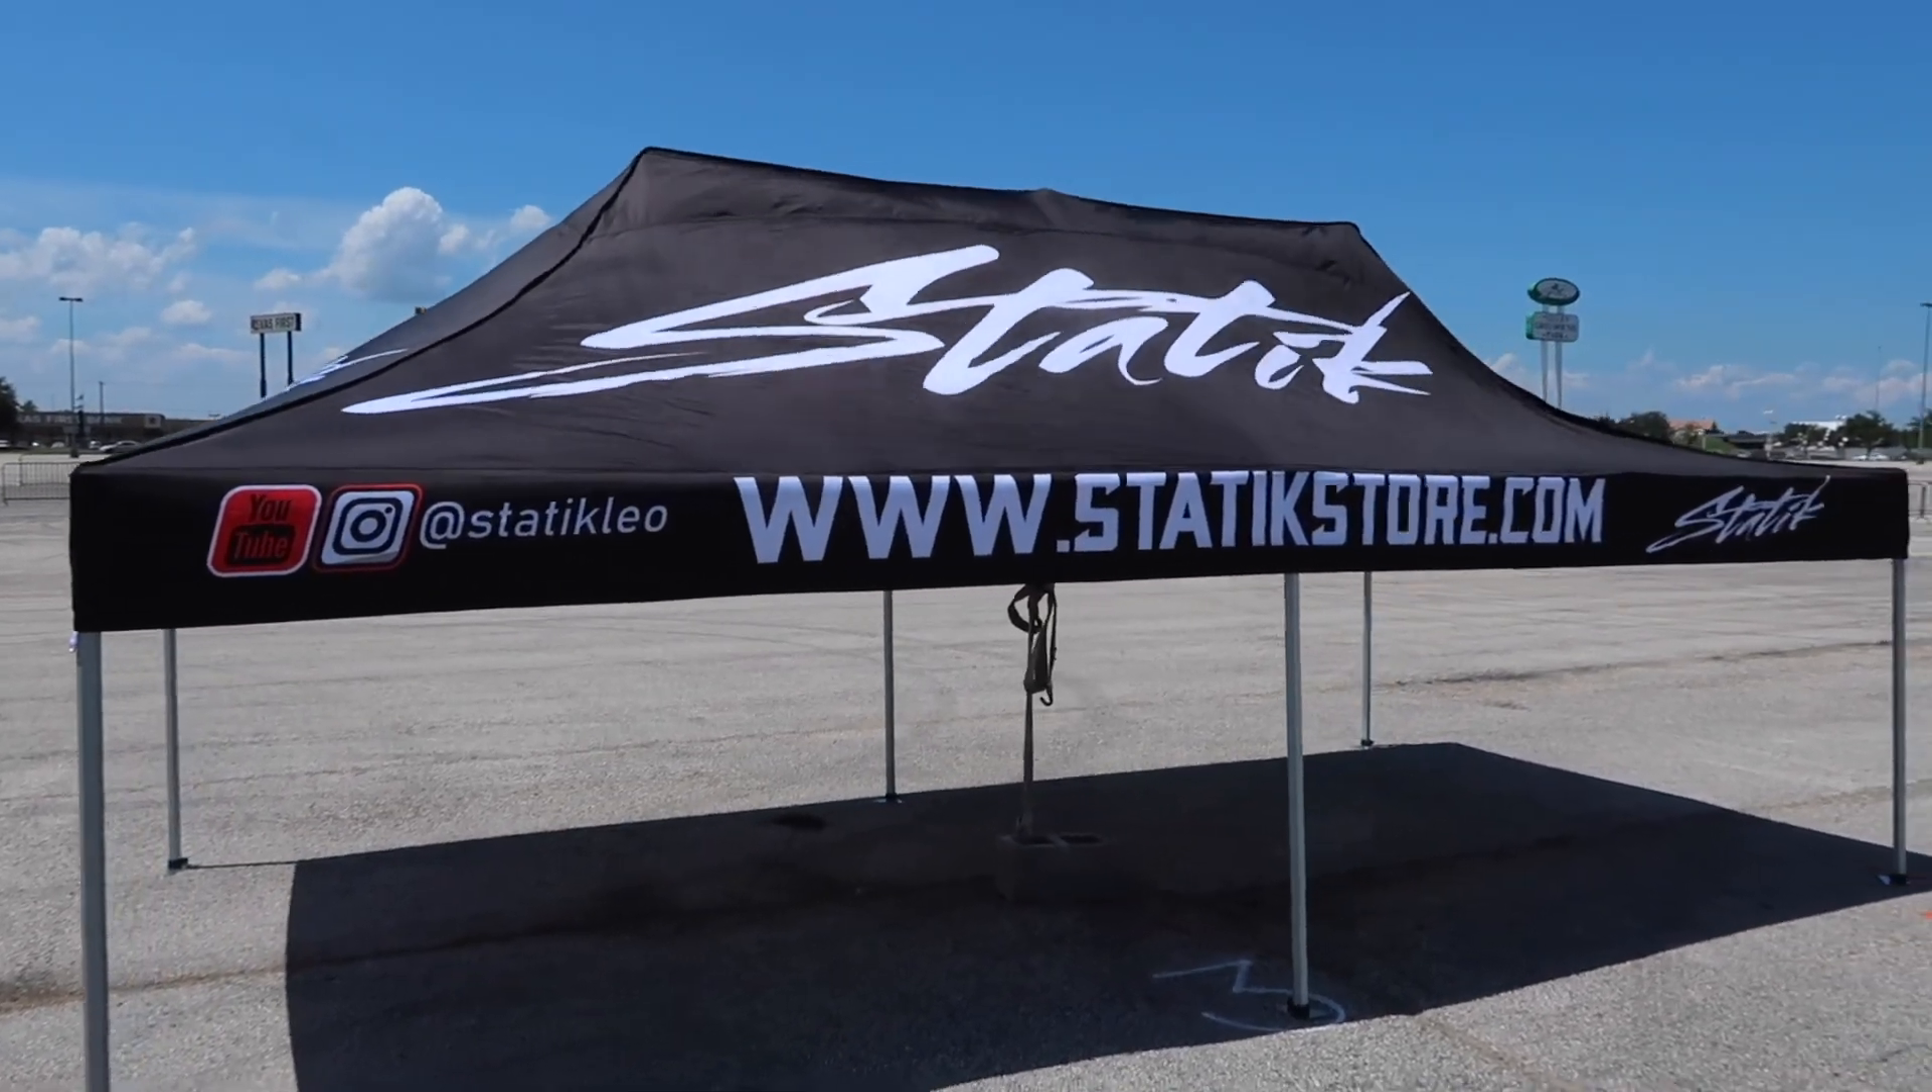We got the tent all set up for tomorrow.